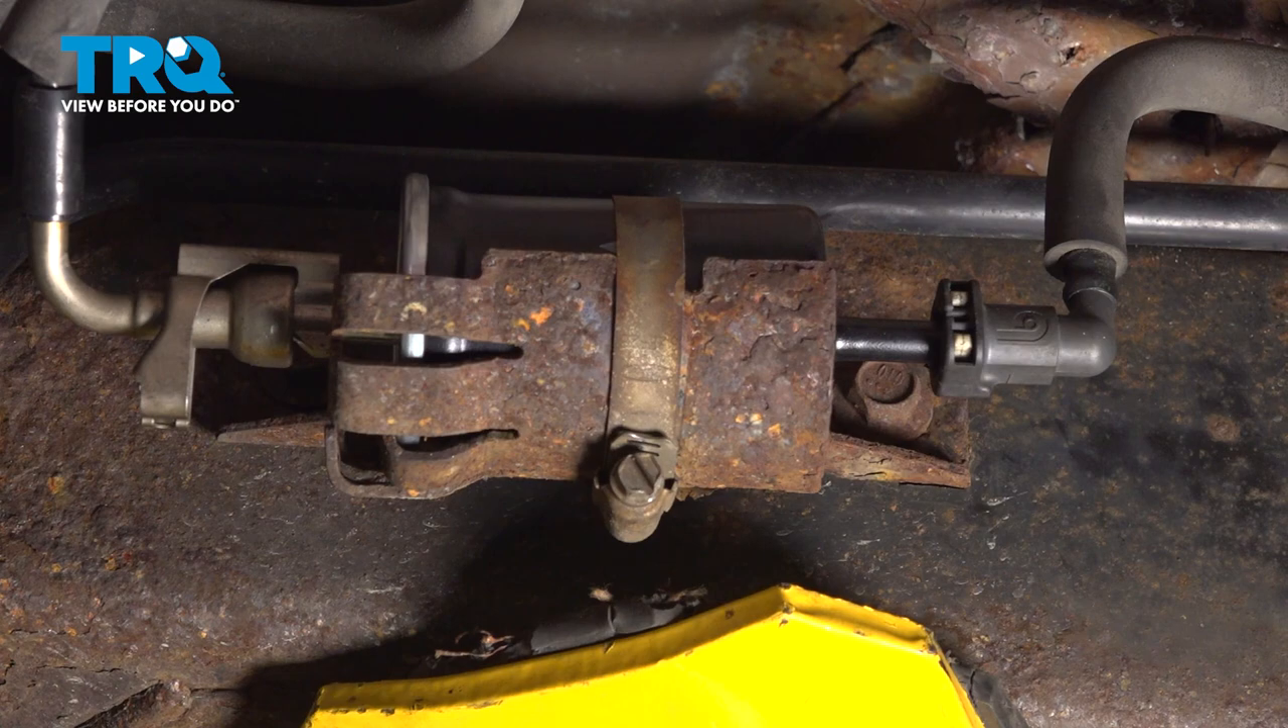Okay friends, we fully installed our fuel filter.